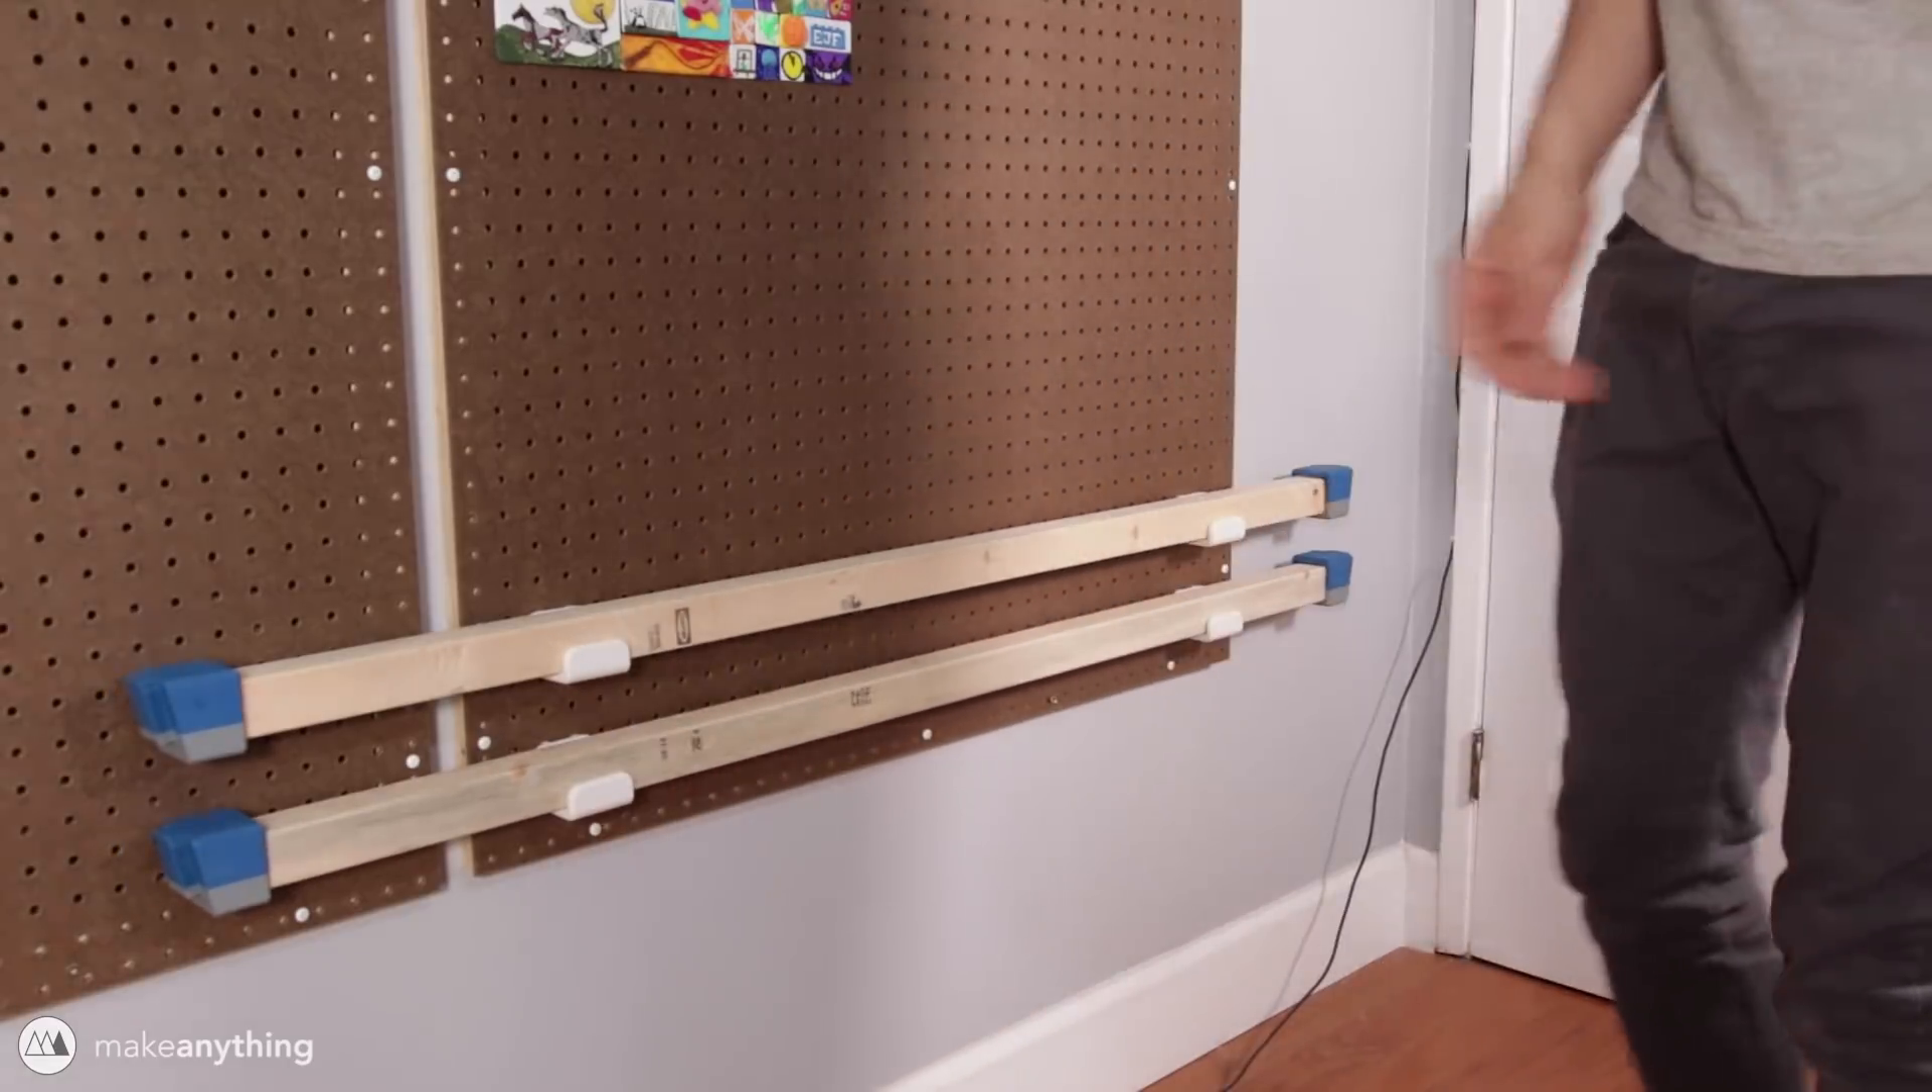Once all the parts were printed I went ahead and positioned them on the pegboard and snapped them into place and as you can see it's a really nice and easy way to just throw my parts up on the wall like that.